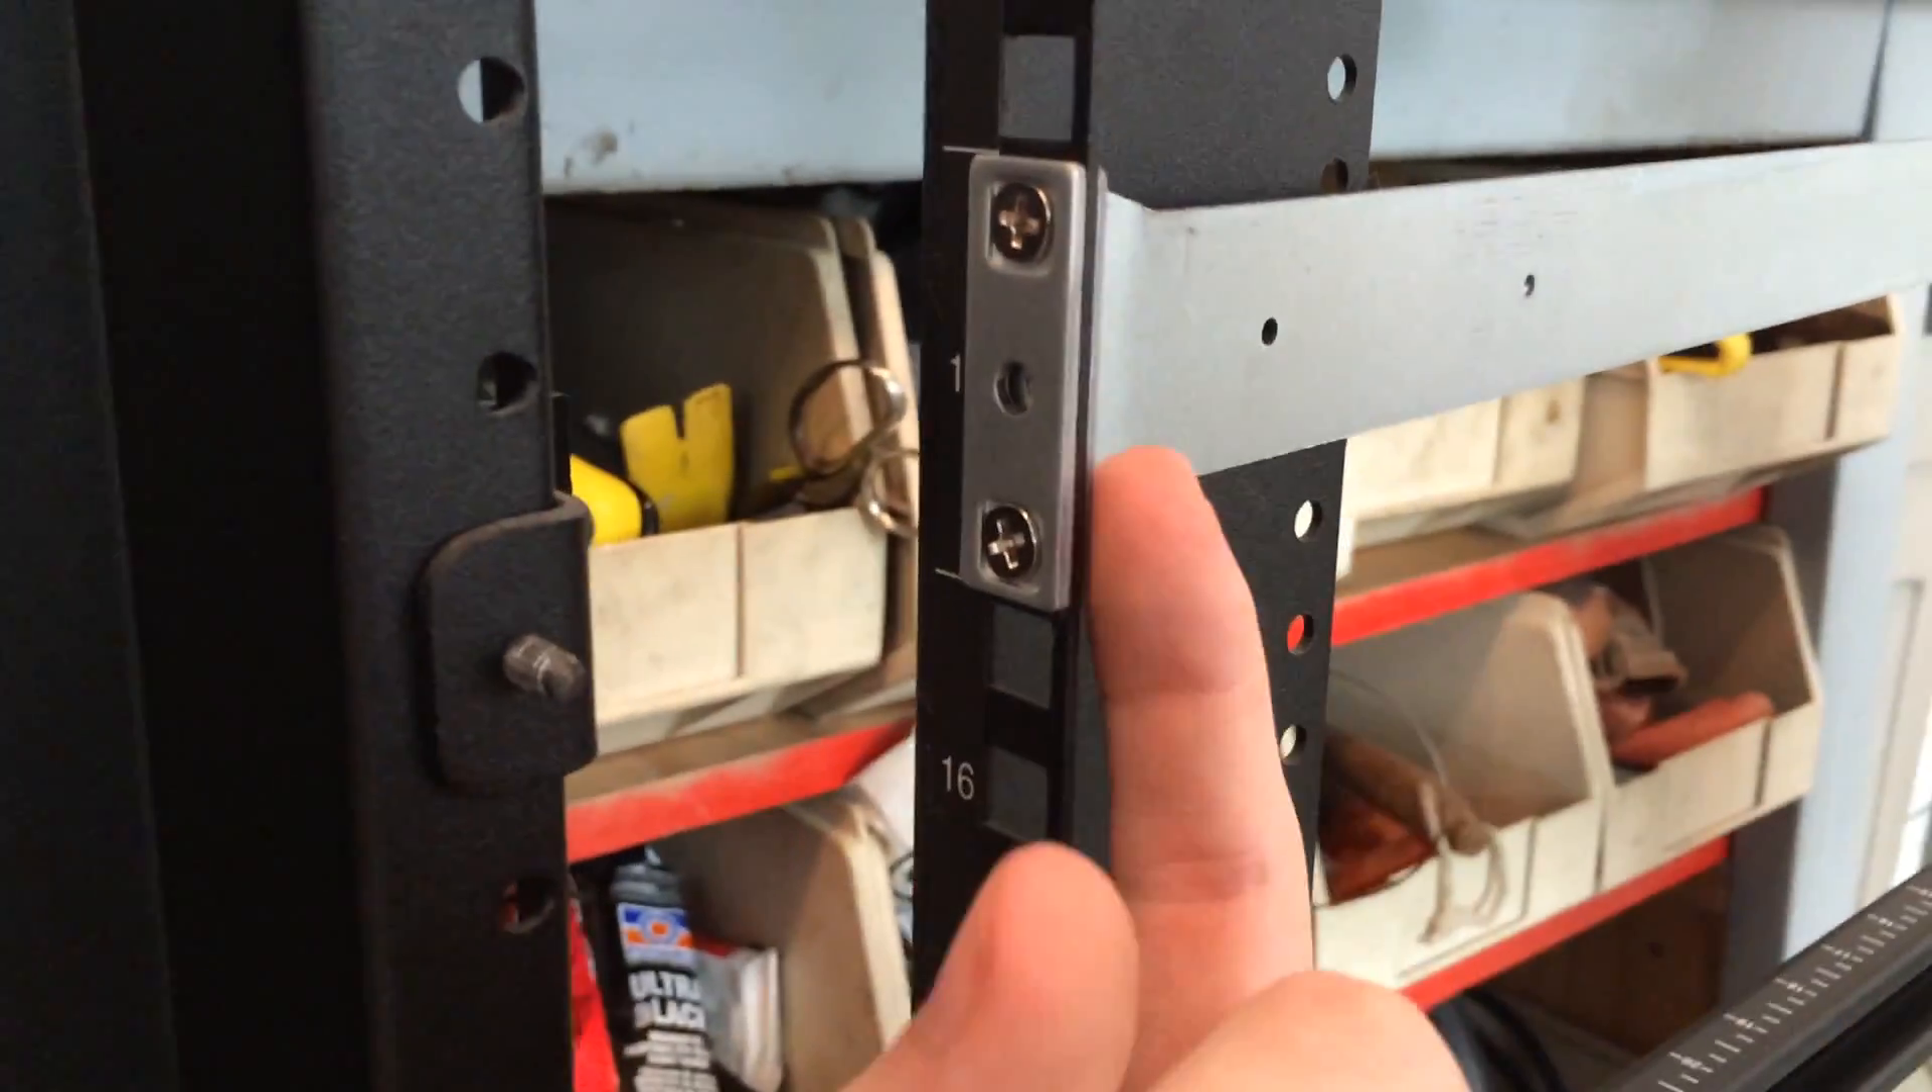The back side of the rail kit is mounted to the upright post in the back.